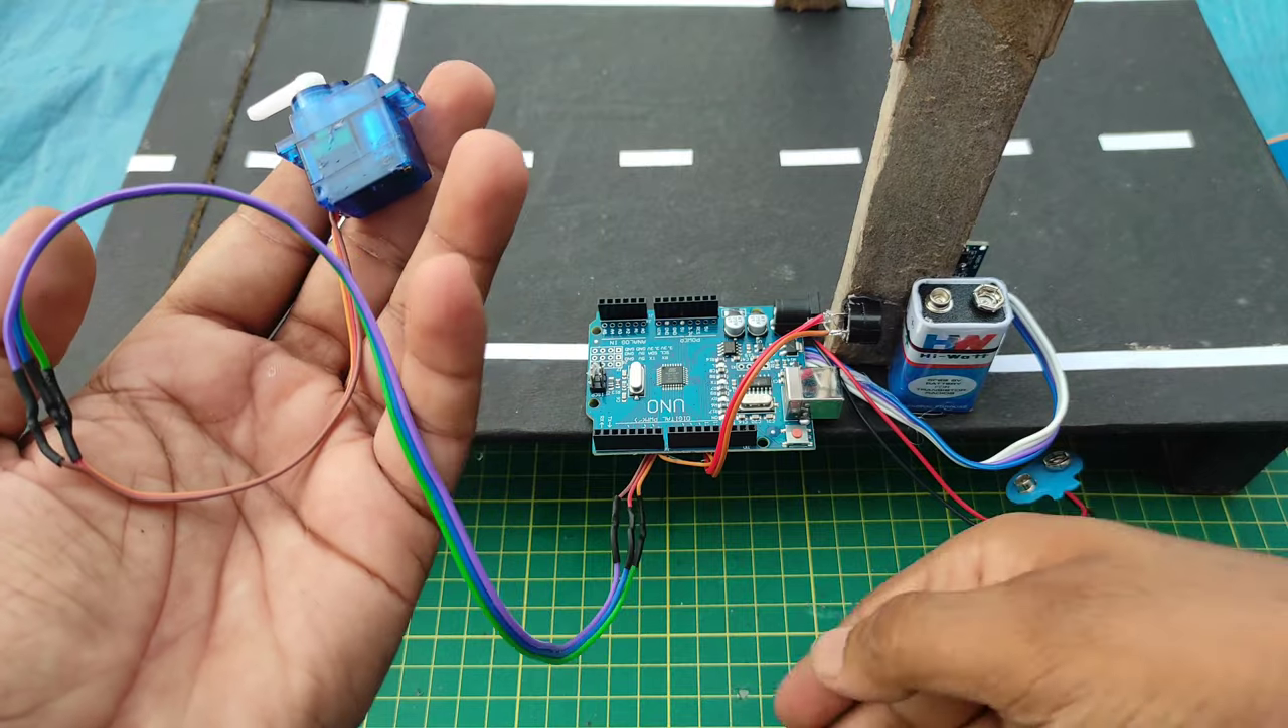यहाँ पर मैंने wire को extend कर दिया है।